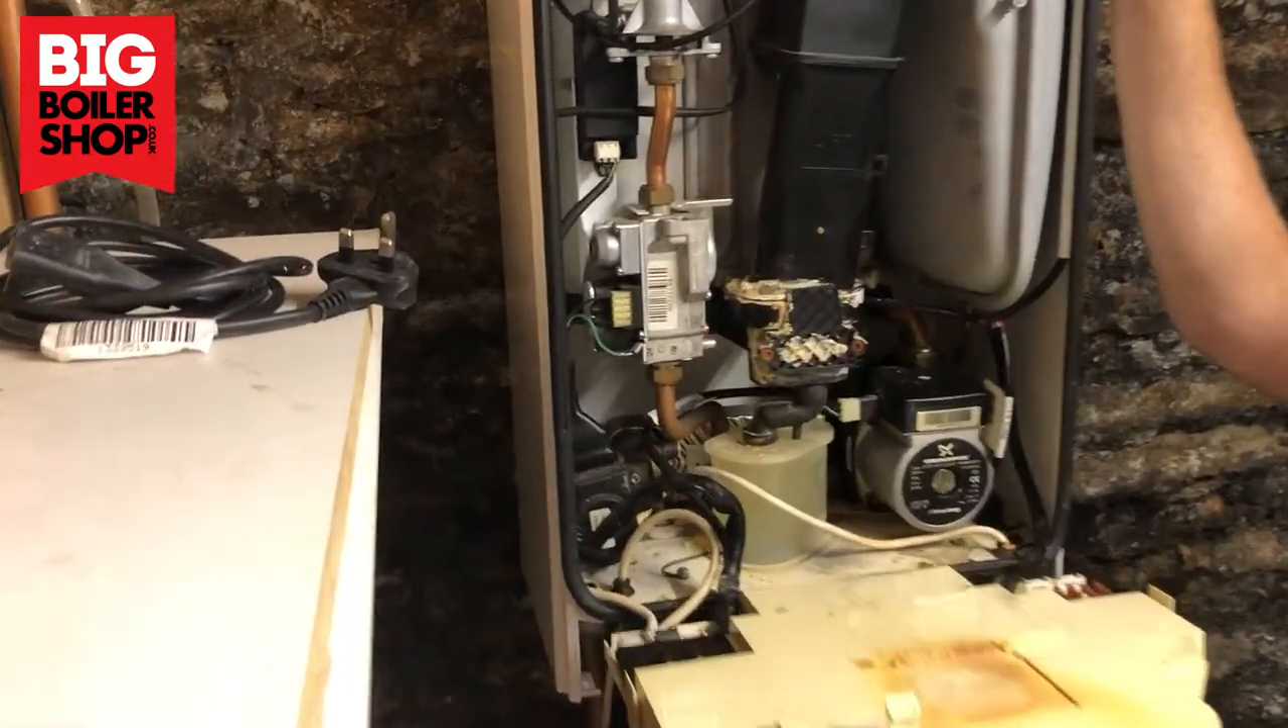And I've just took the front cover off this boiler.